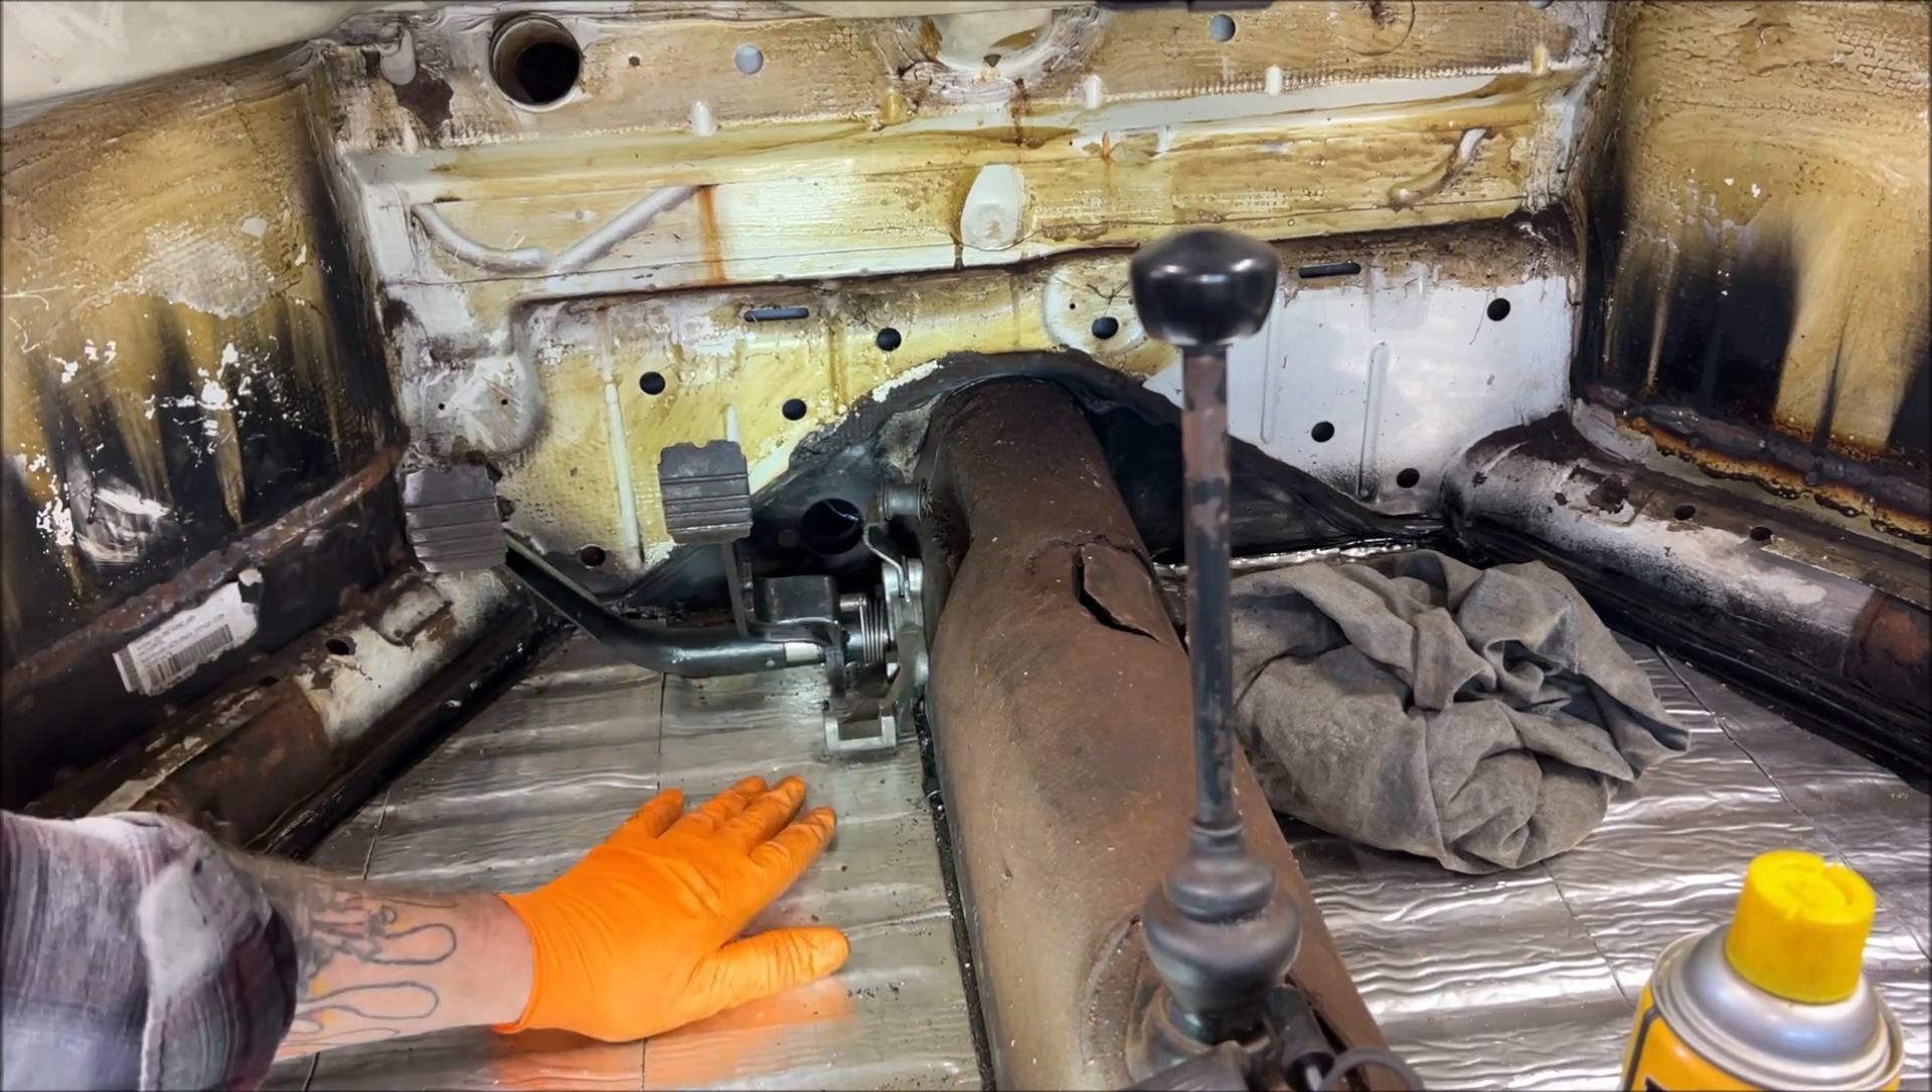I did leave the gas pedal off so you can see what's going on.